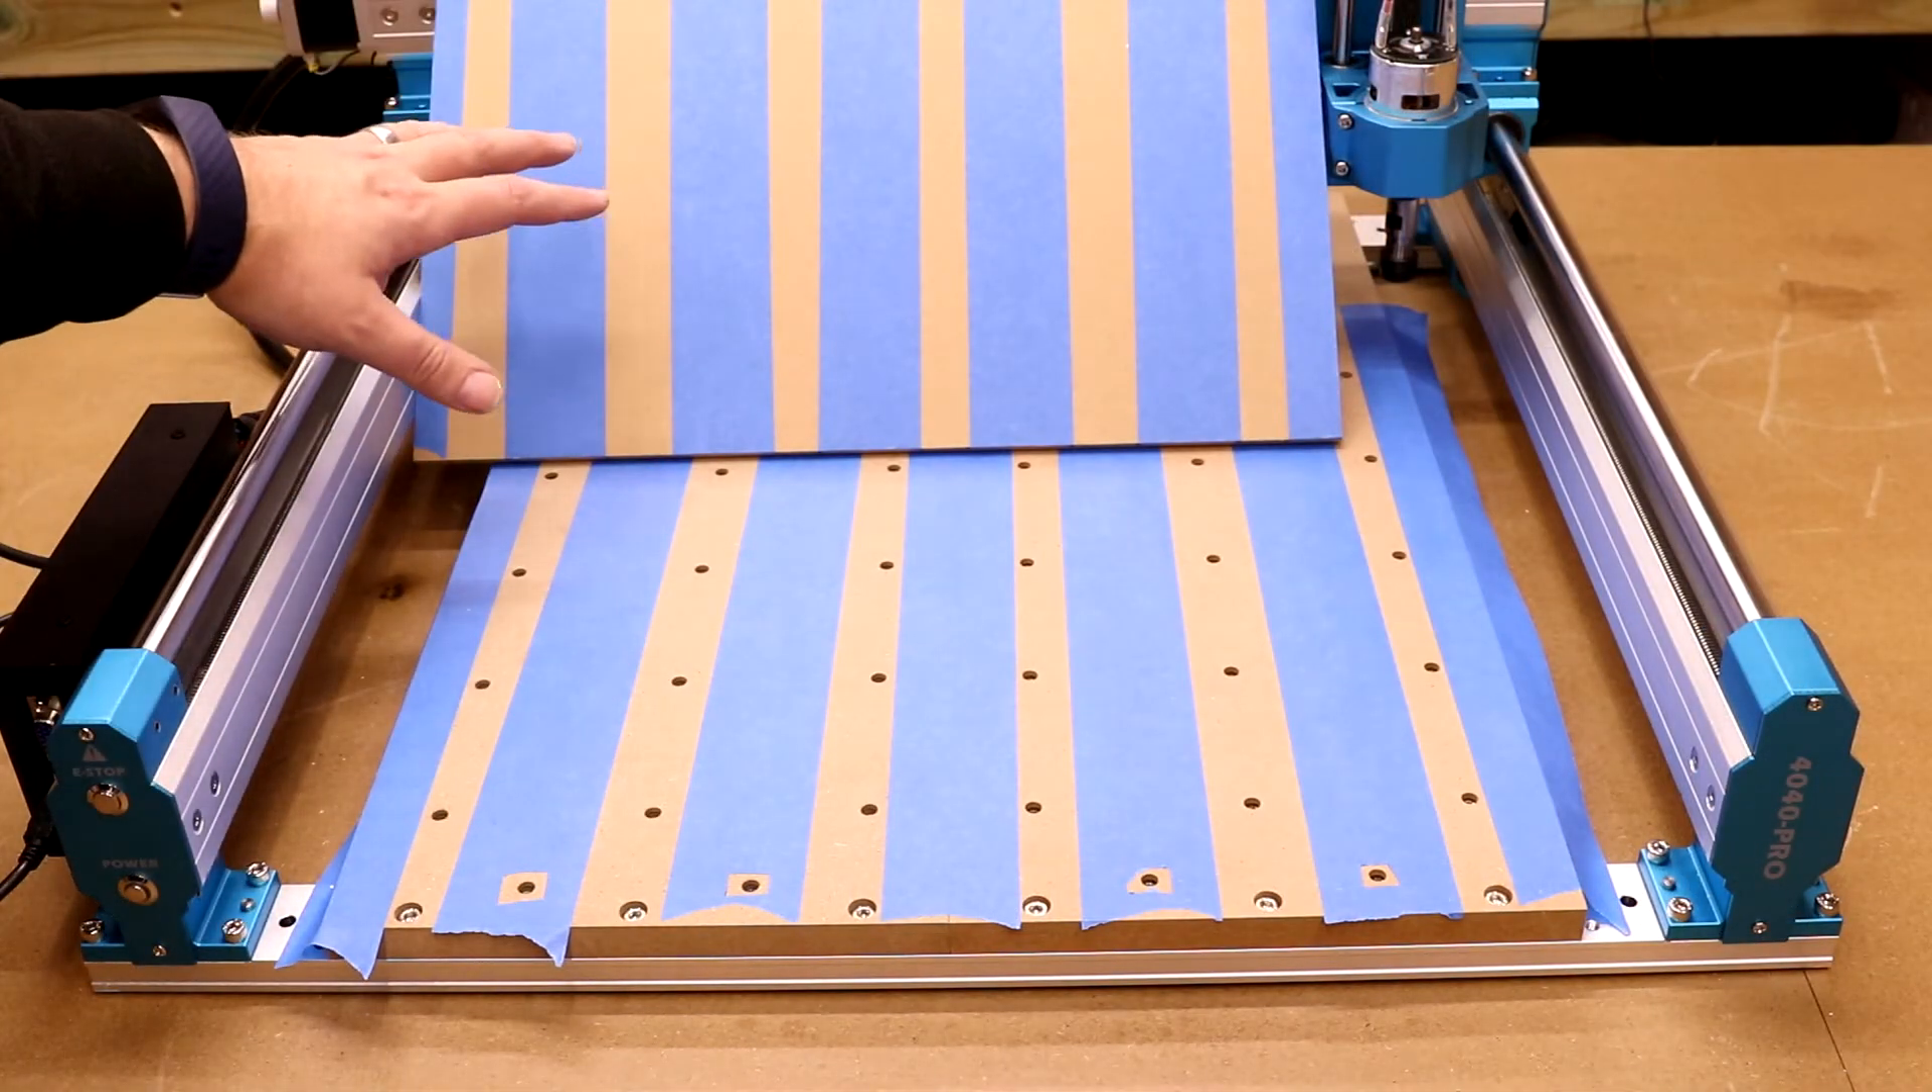So at this stage, you should have lots of blue tape on your bed and on the underneath side of your spoil board.